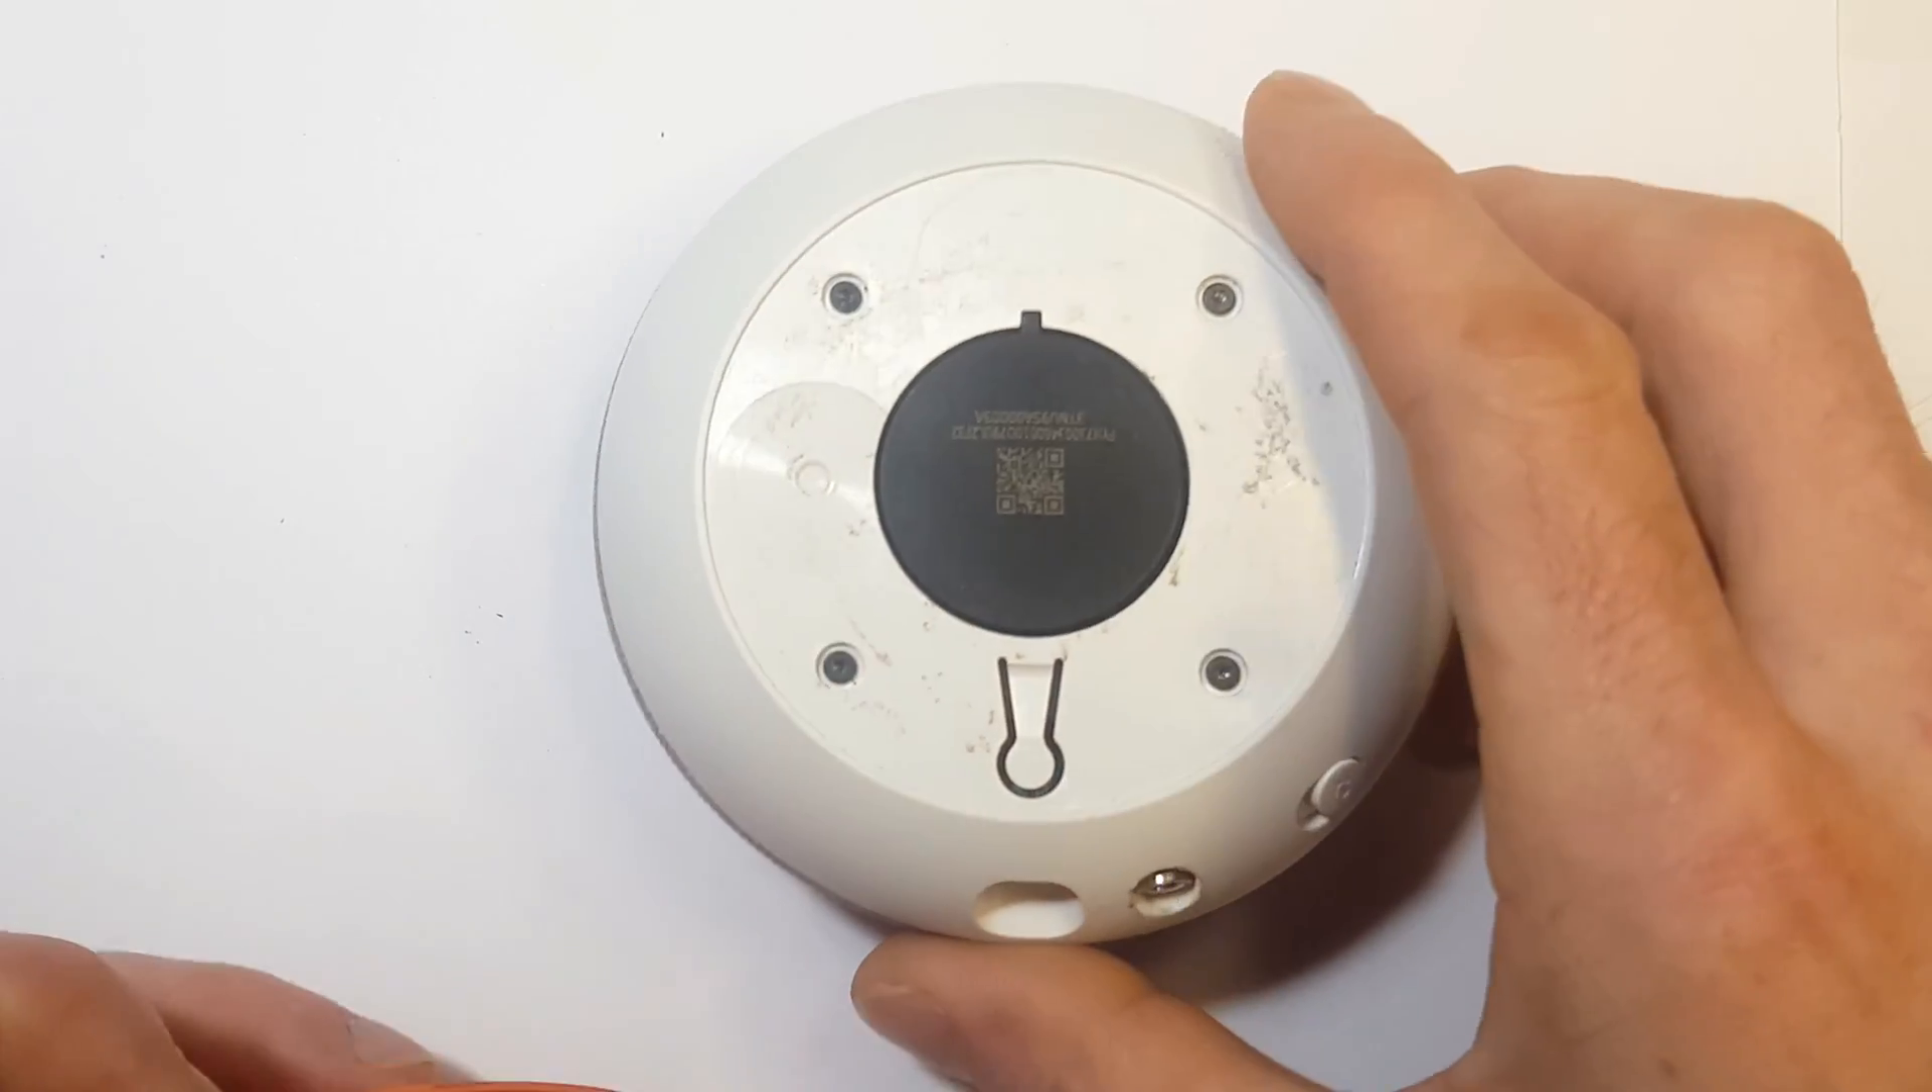And now while talking away I've managed to get the screws put back in.